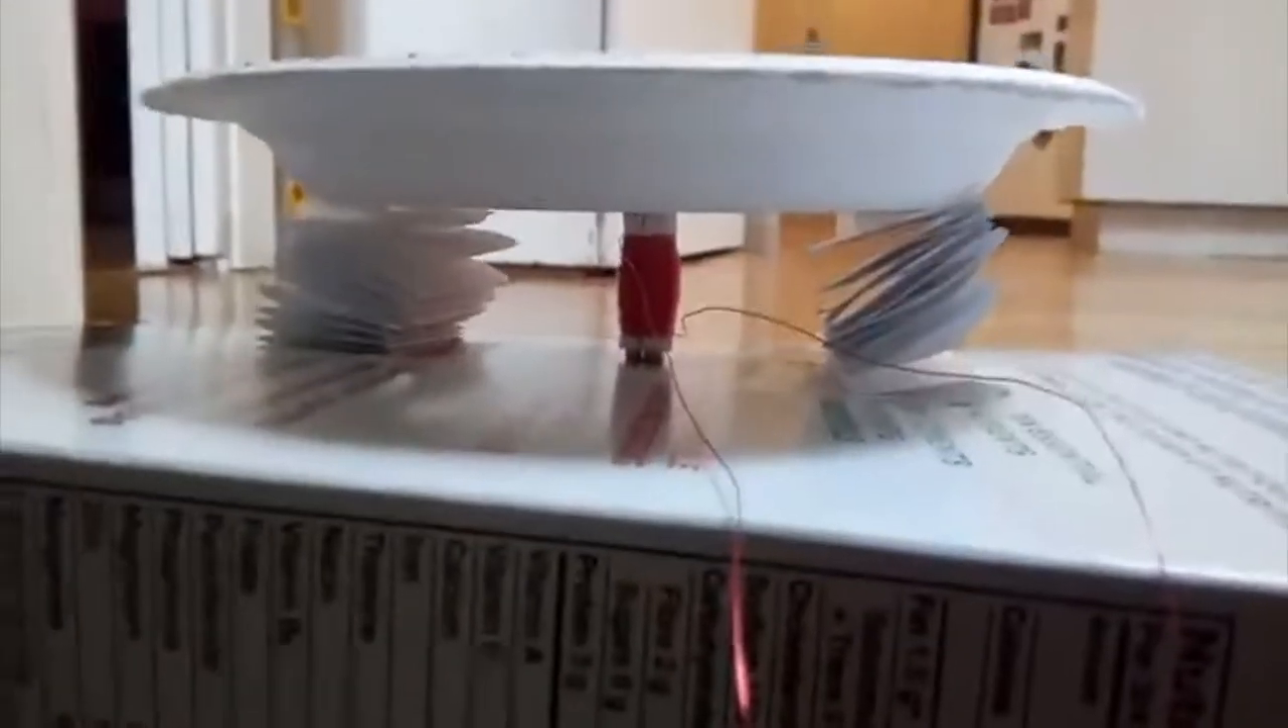Okay, so here's the finished speaker. I've just added these paper supports on the side just to keep the plate balanced.